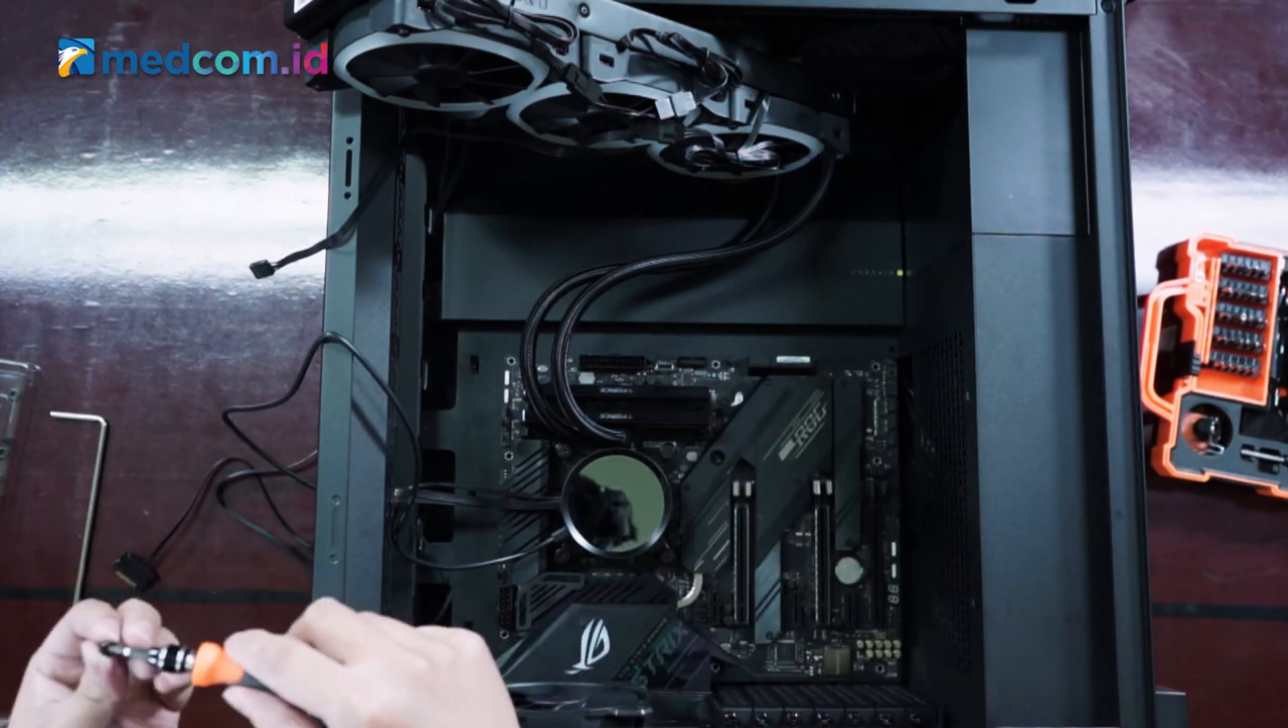Ya, motherboardnya sudah terpasang, tinggal dibaut aja.